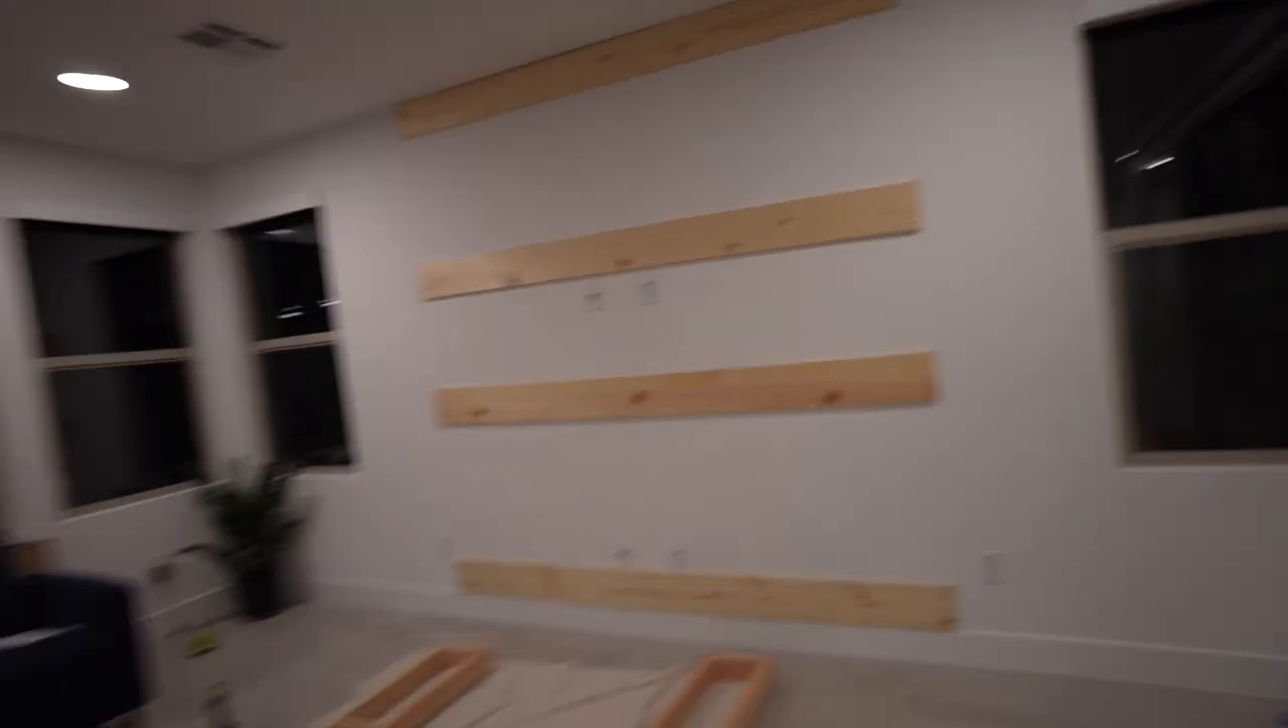All right so i've completed doing the backboards on the wall this where it's going to support most of the framing and i just also completed um making these sideboards.